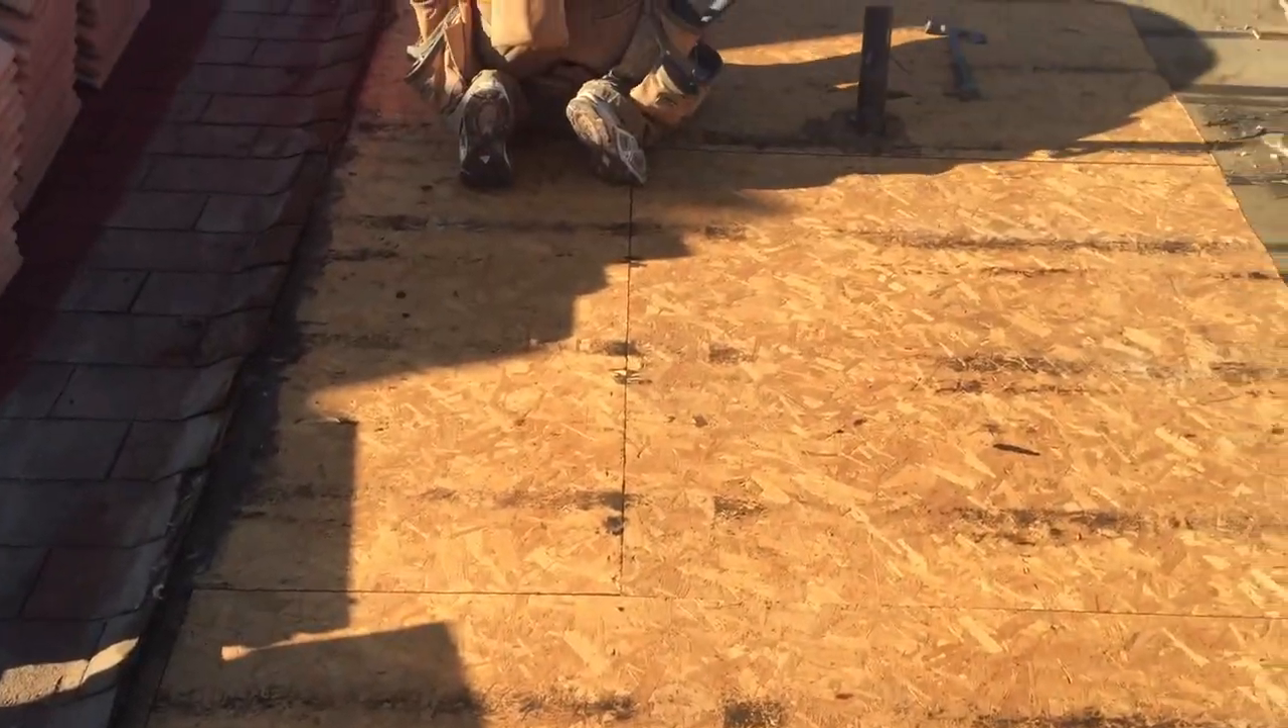Now we can see we have taken all the paper off in this area.